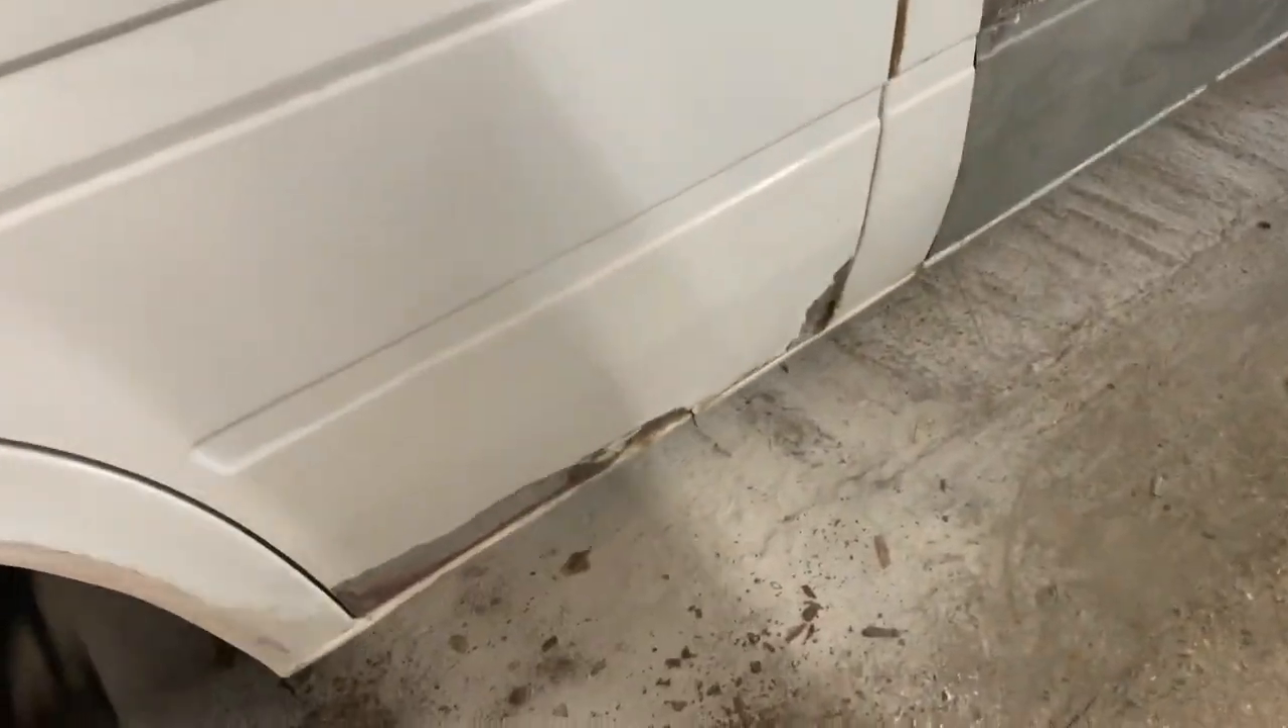The bottom of the door needs a panel on. The side loading door is a lot closer to being done.